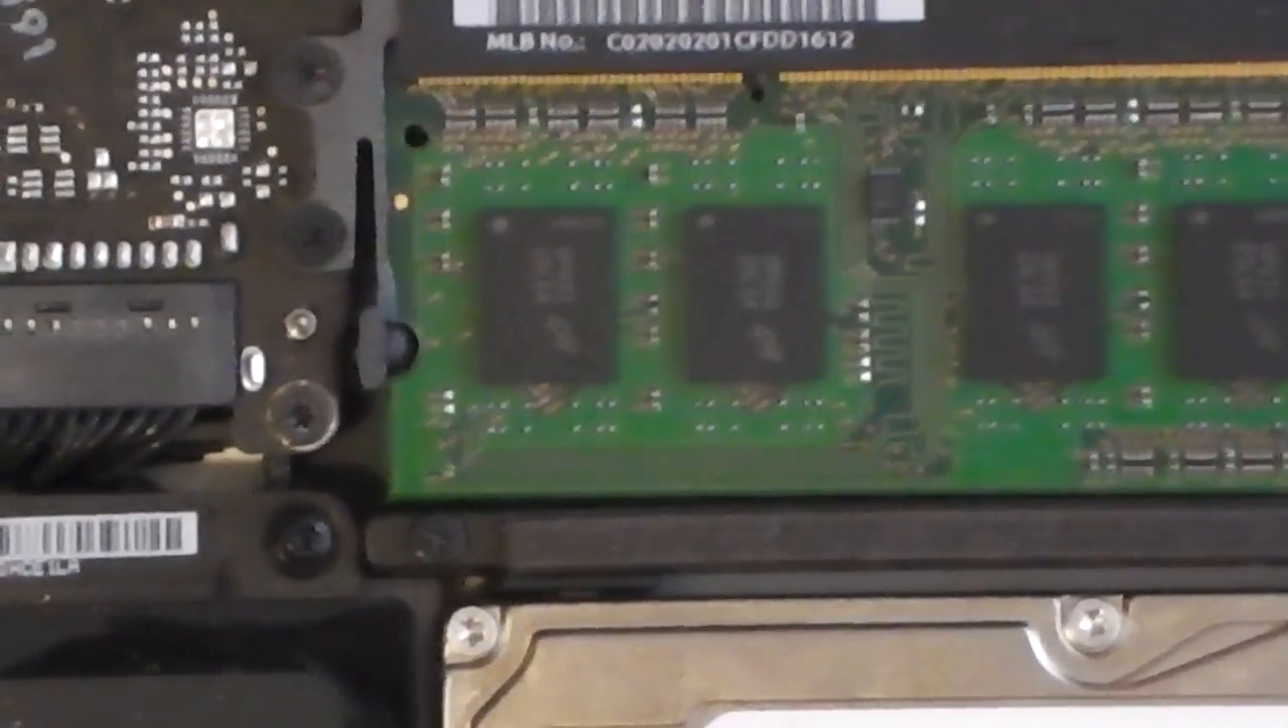You've reinstalled the RAM on your MacBook.